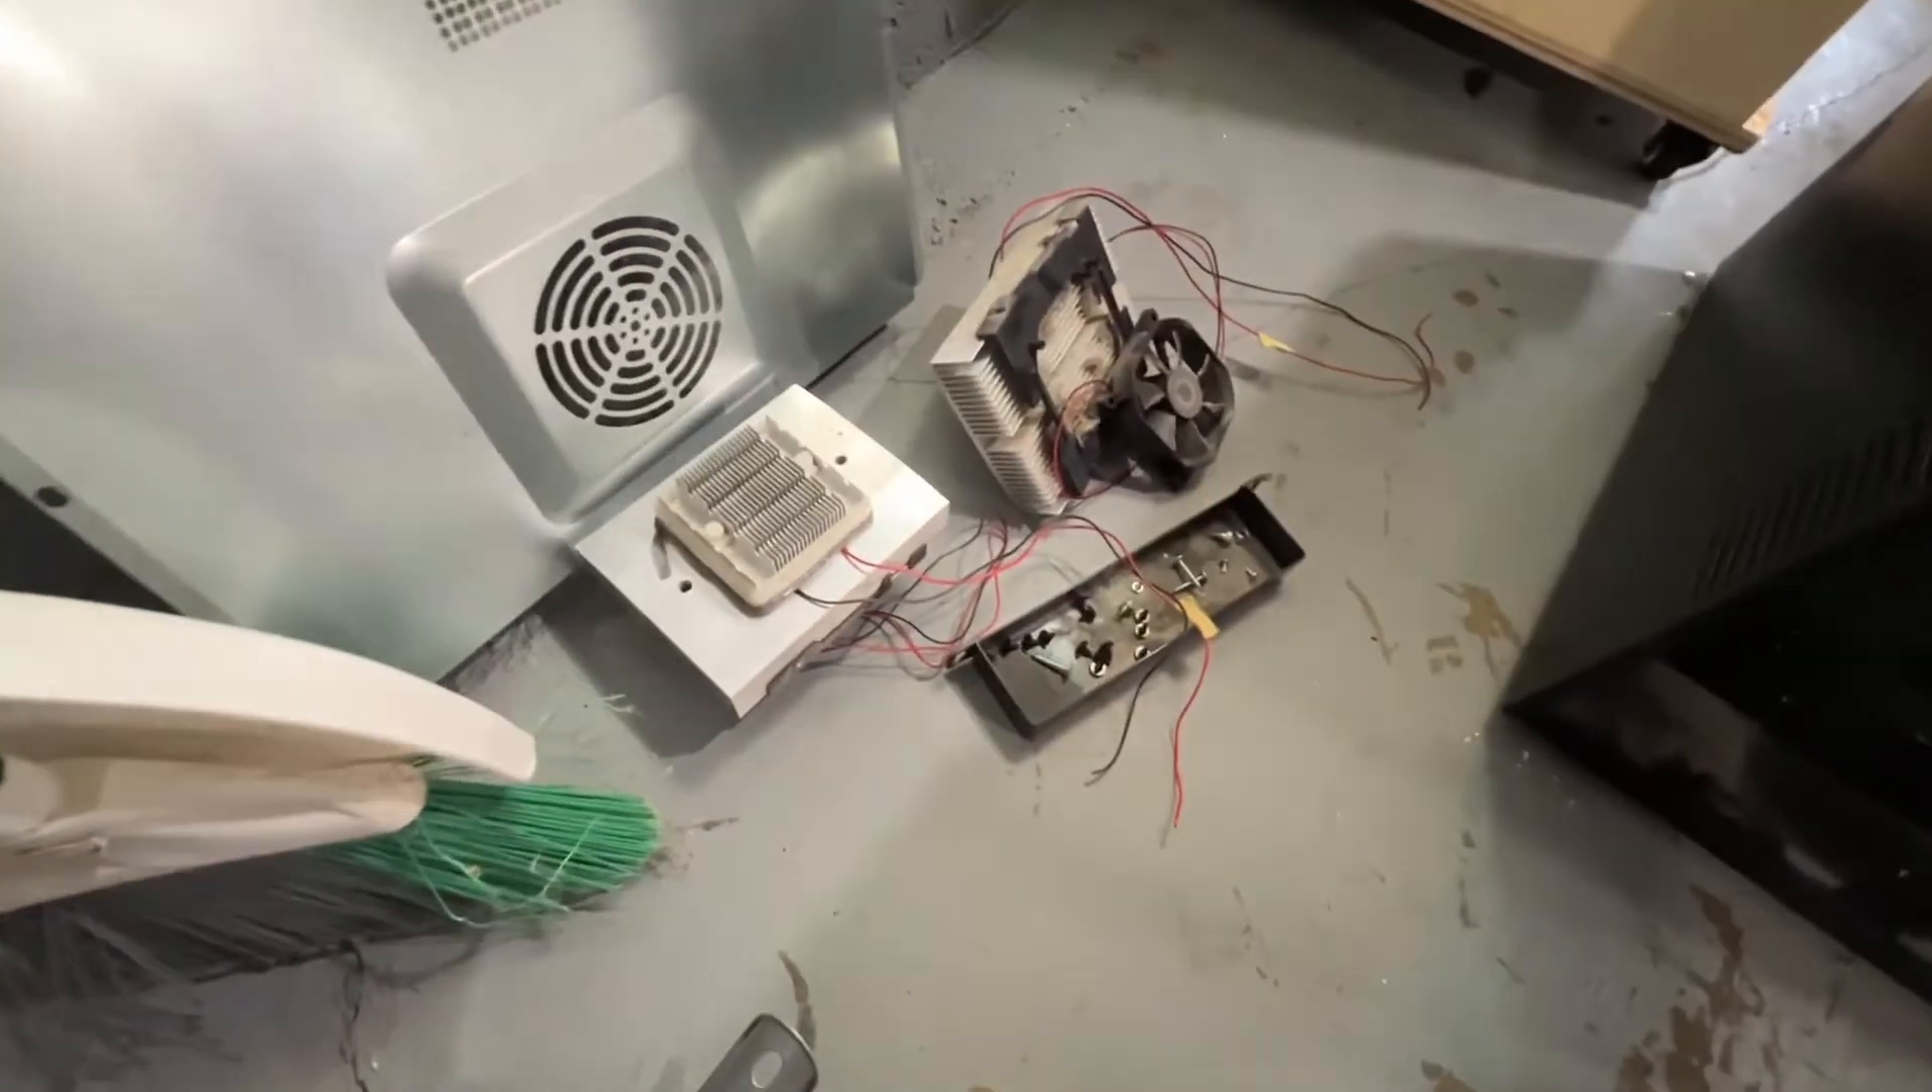So the next step I'm going to do, I've removed what I'm pretty sure were the cooling units, these guys right here.